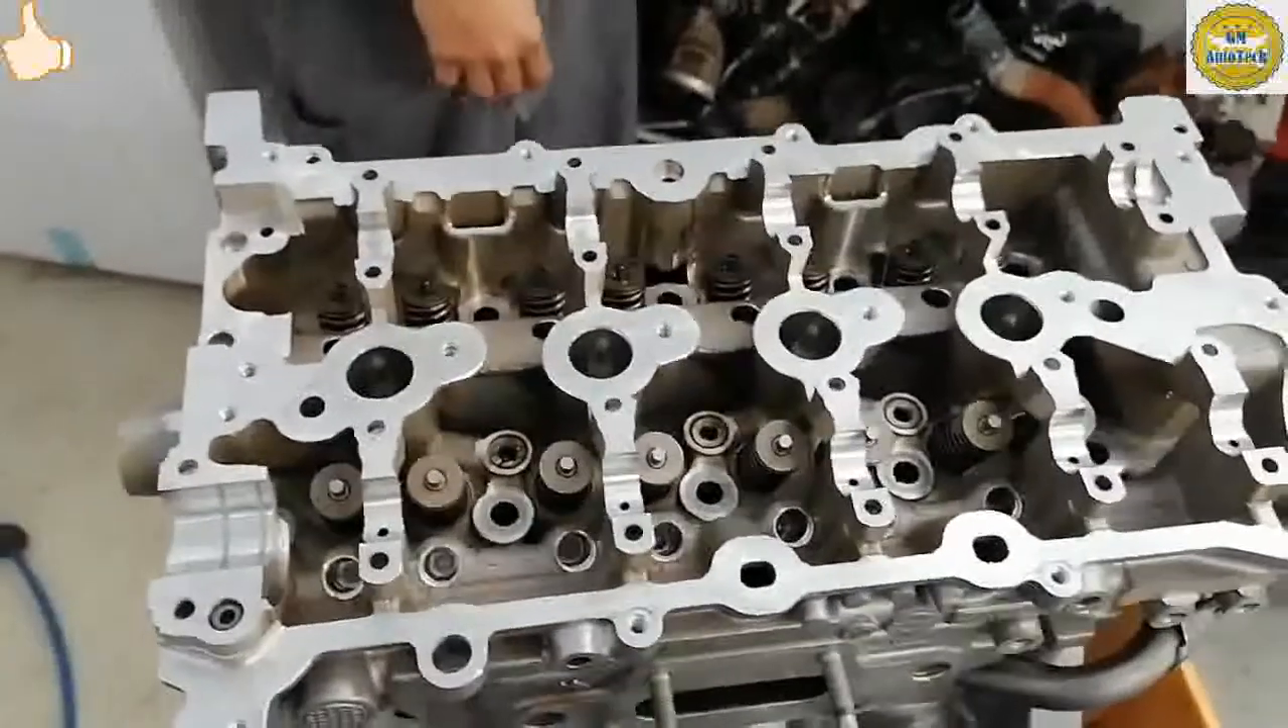Yan pinatong na po natin ating cylinder head.